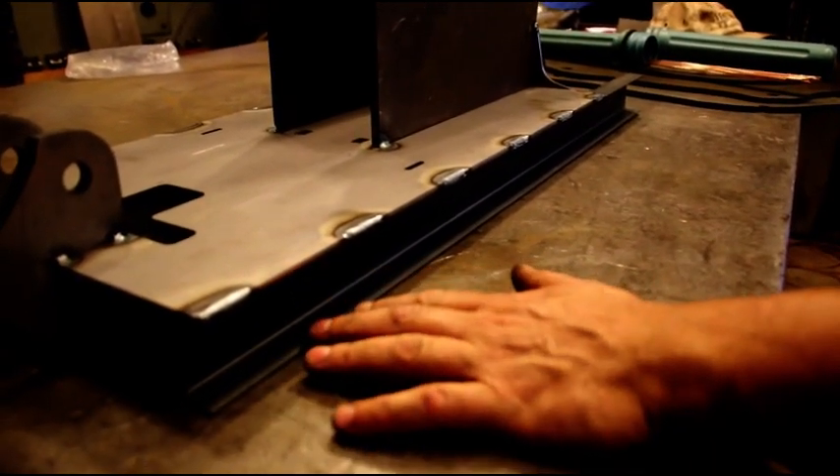Okay now we got the base plate welded to our little pieces of channel here.